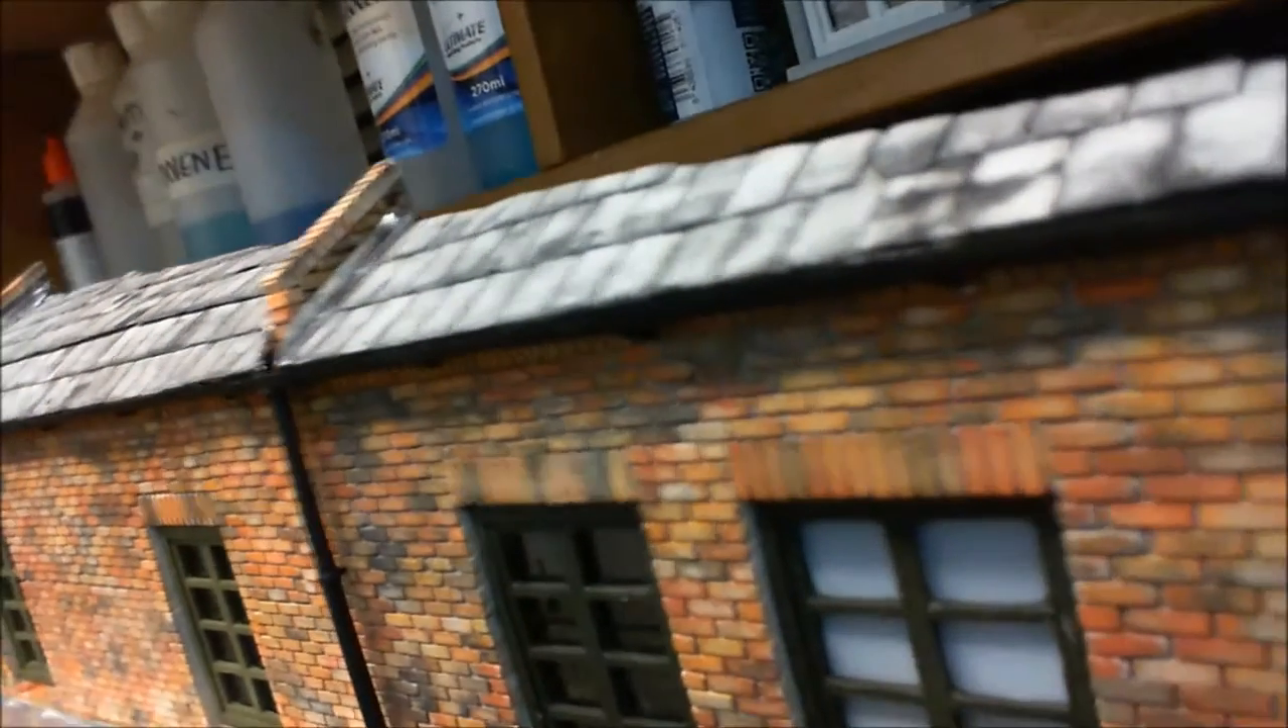The guttering has been put on.